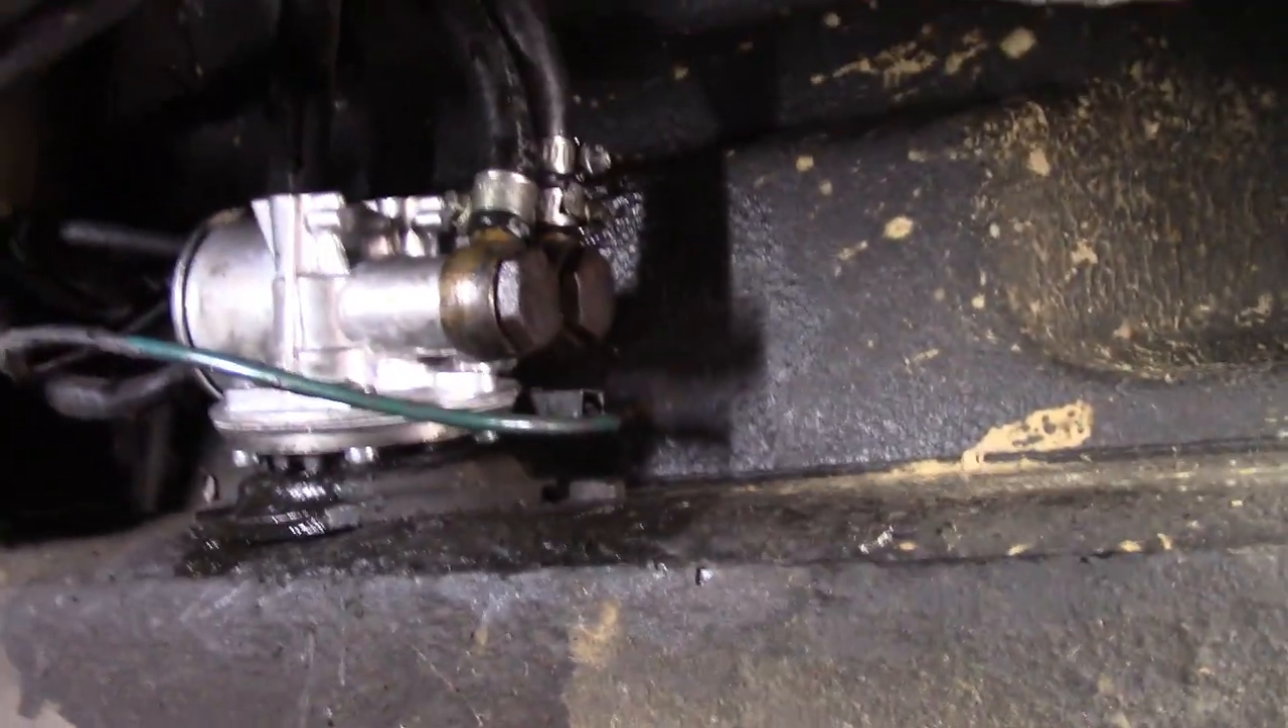I got the new fuel pump on there.